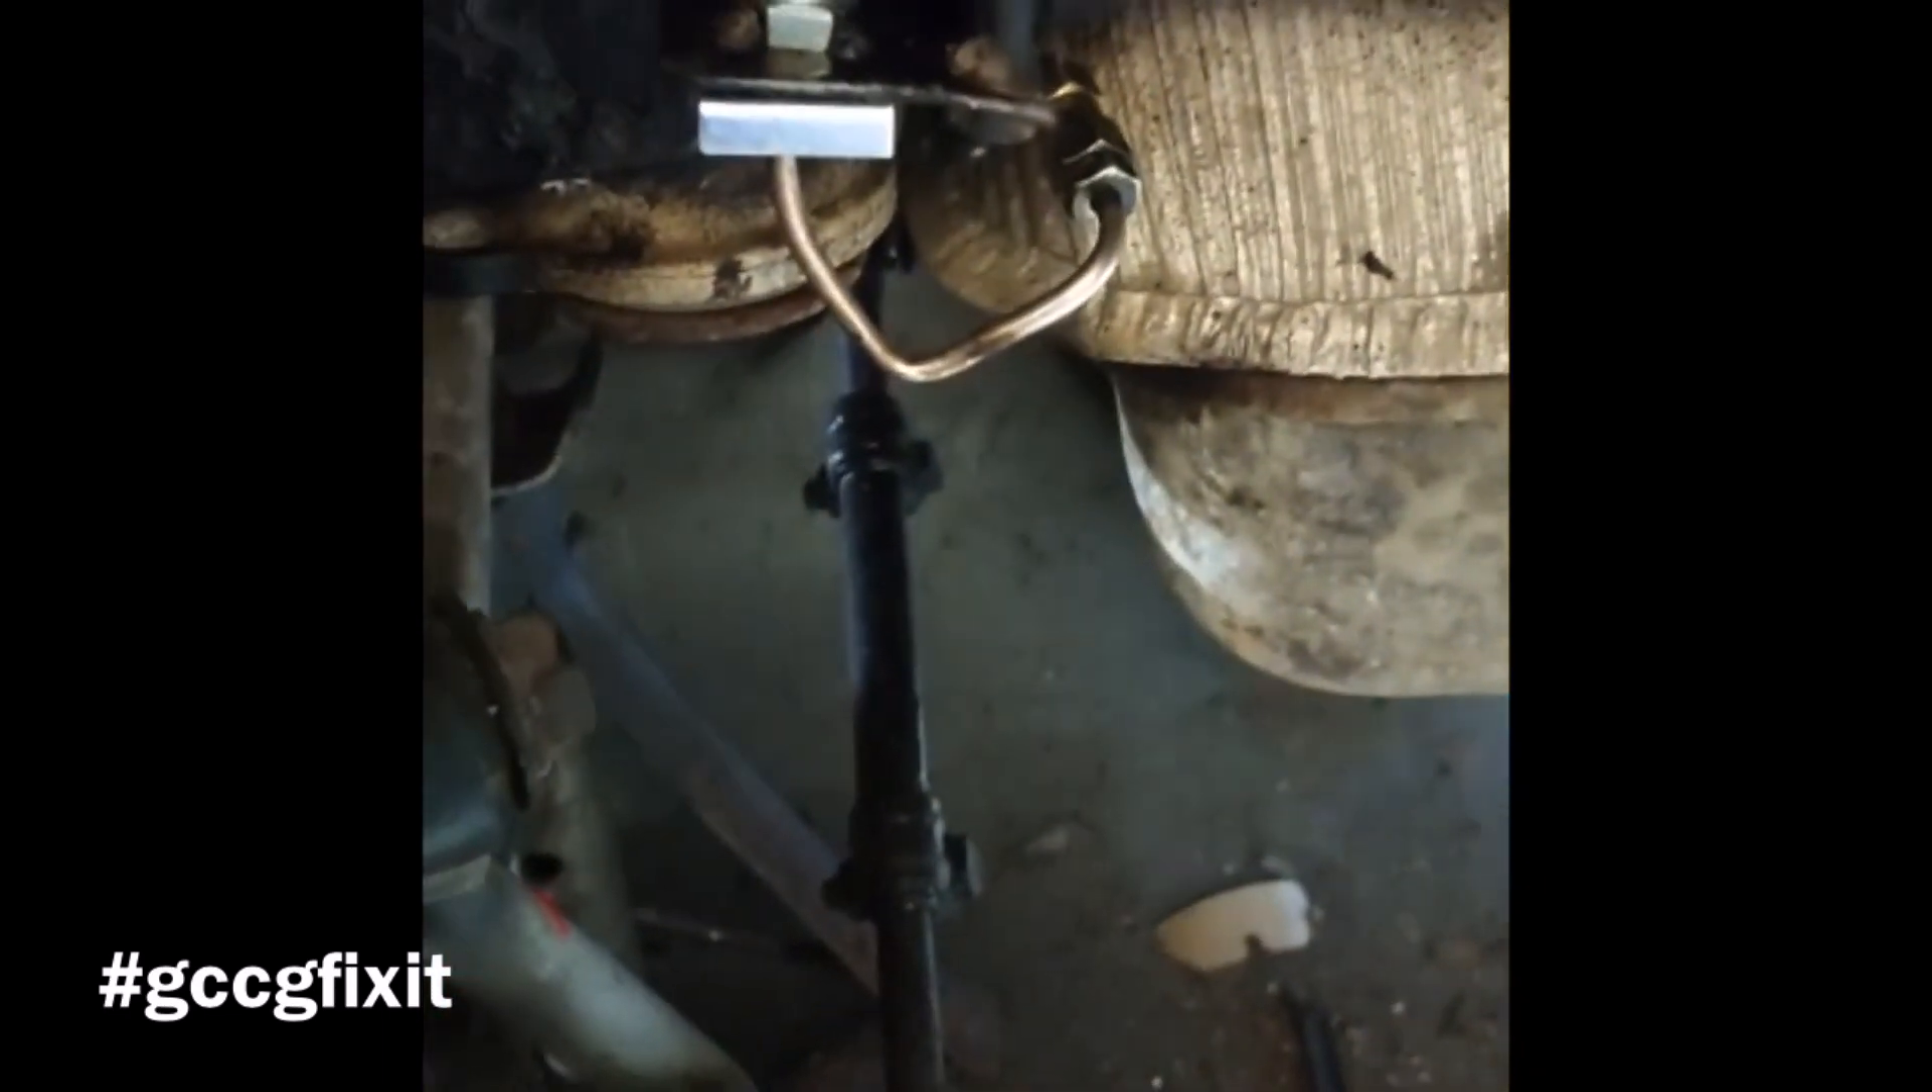We've got the brake fitting back on, as you can see, um, had to mess around with the pipe a bit, but we can soon tidy that up.